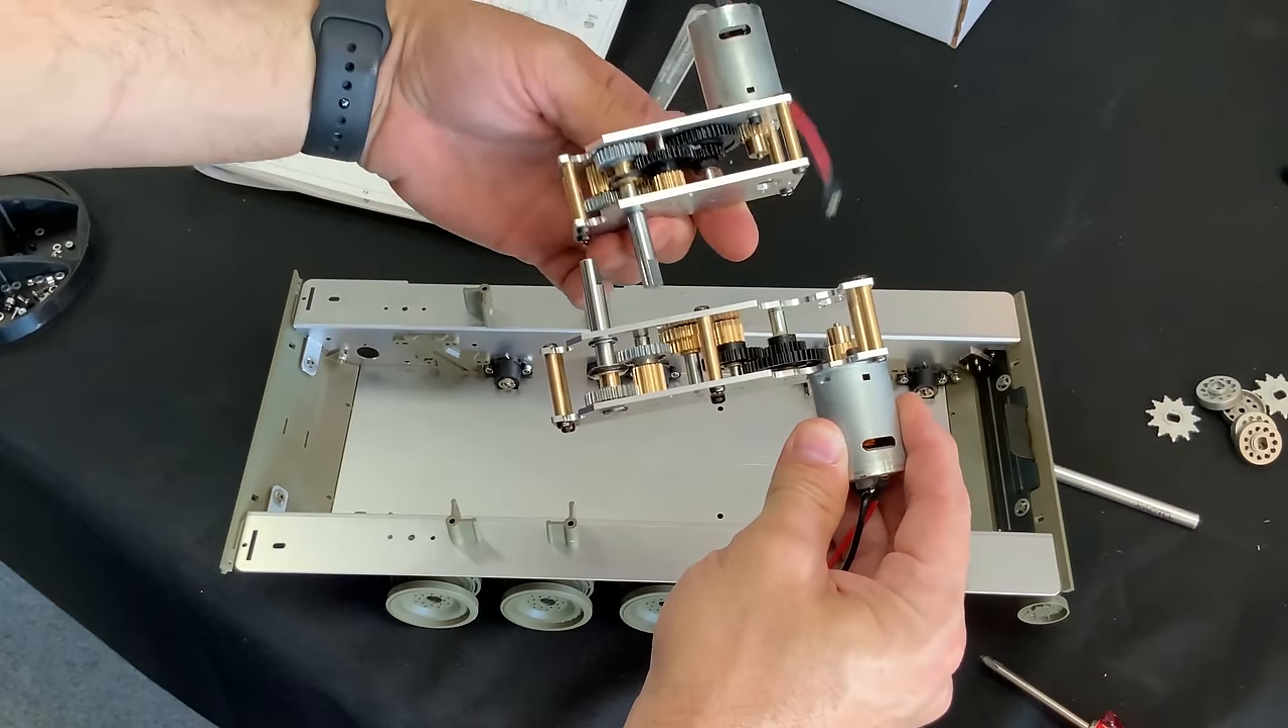So I have both of the gearboxes assembled now. And you can see they are different in size.